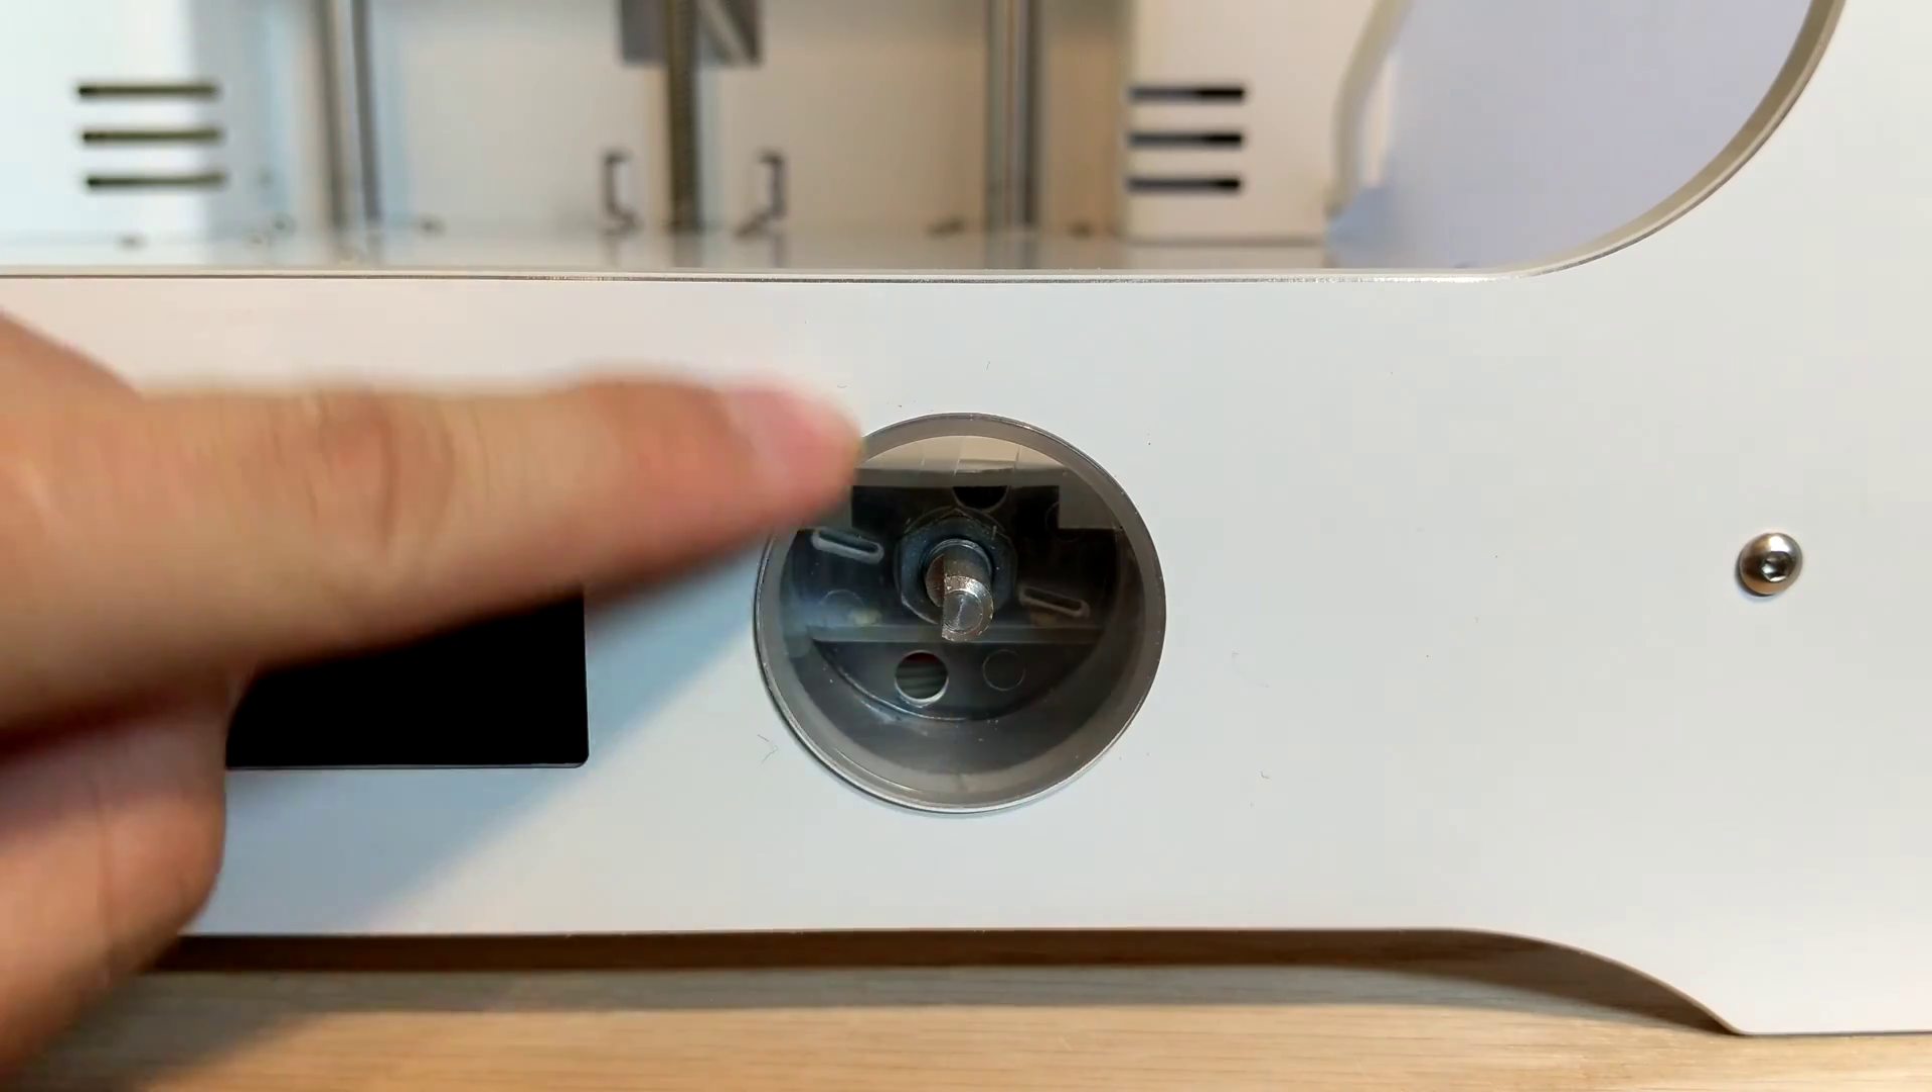Now that you got the knob out you need to get this plastic cover out.